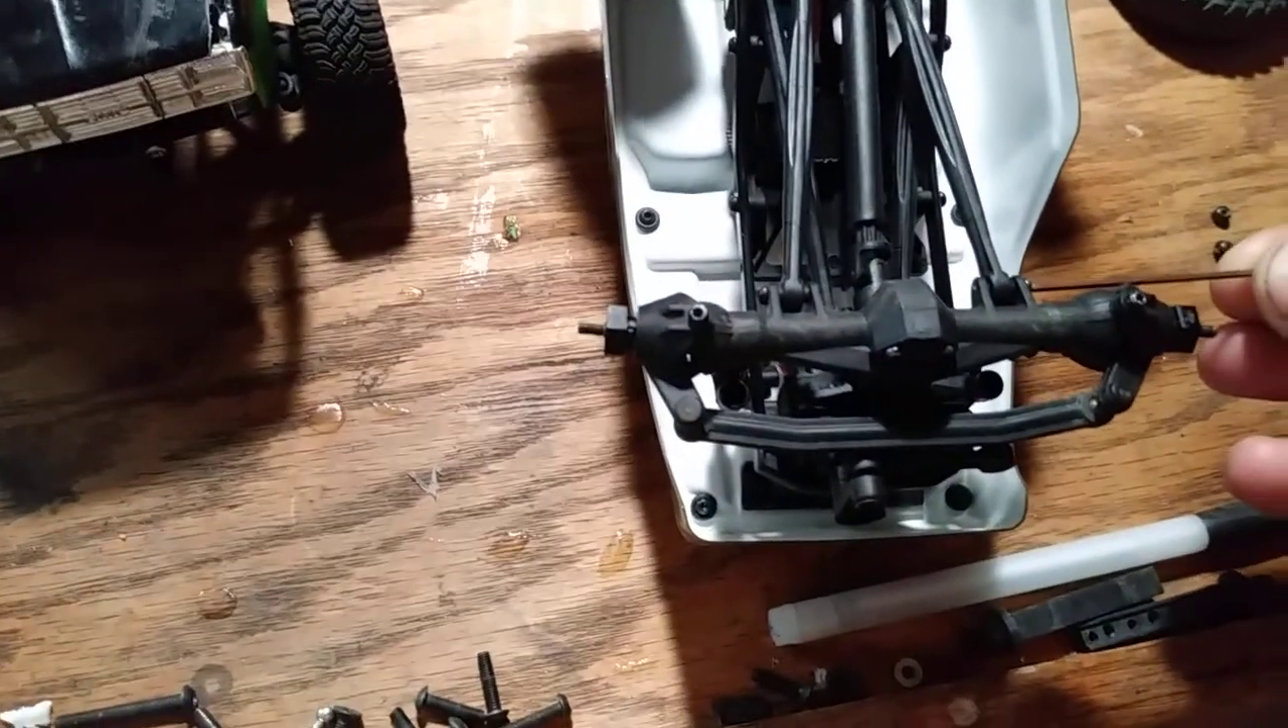All right so we got the wheels off and this is for people that haven't done this I don't know or interested and want to try it.